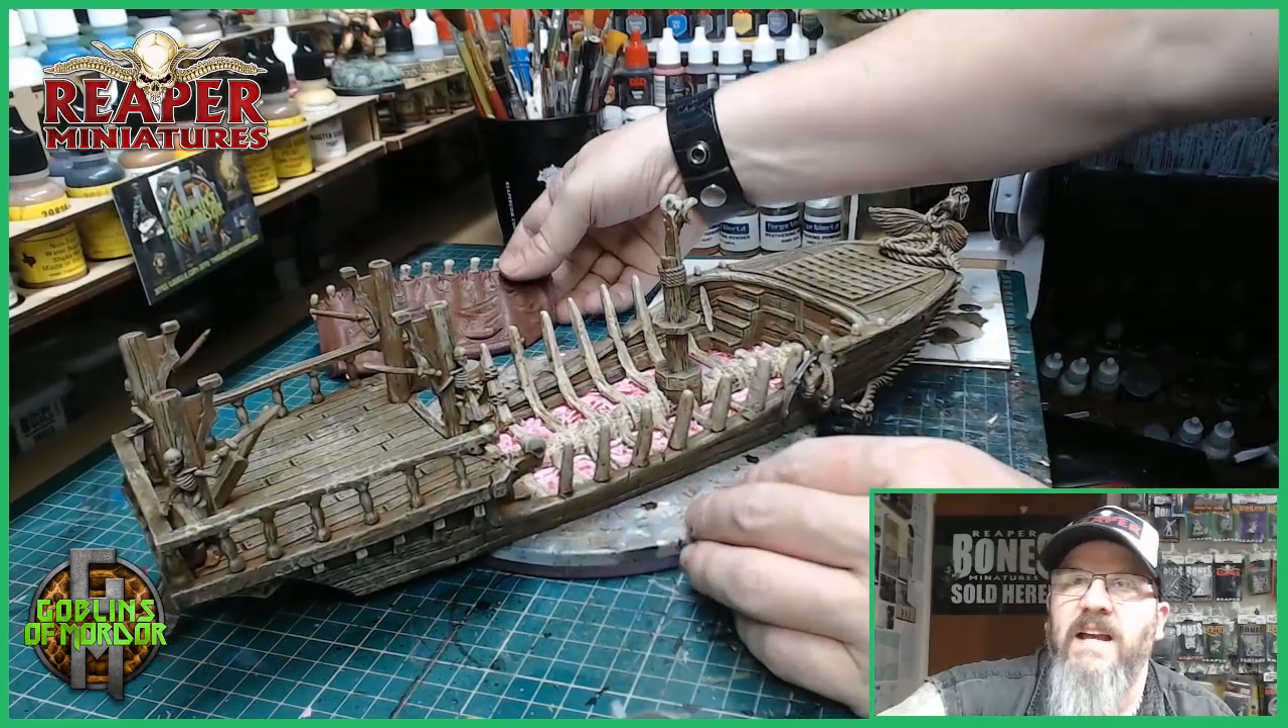Now the boat is almost finished all i need to do now is add the canopy.